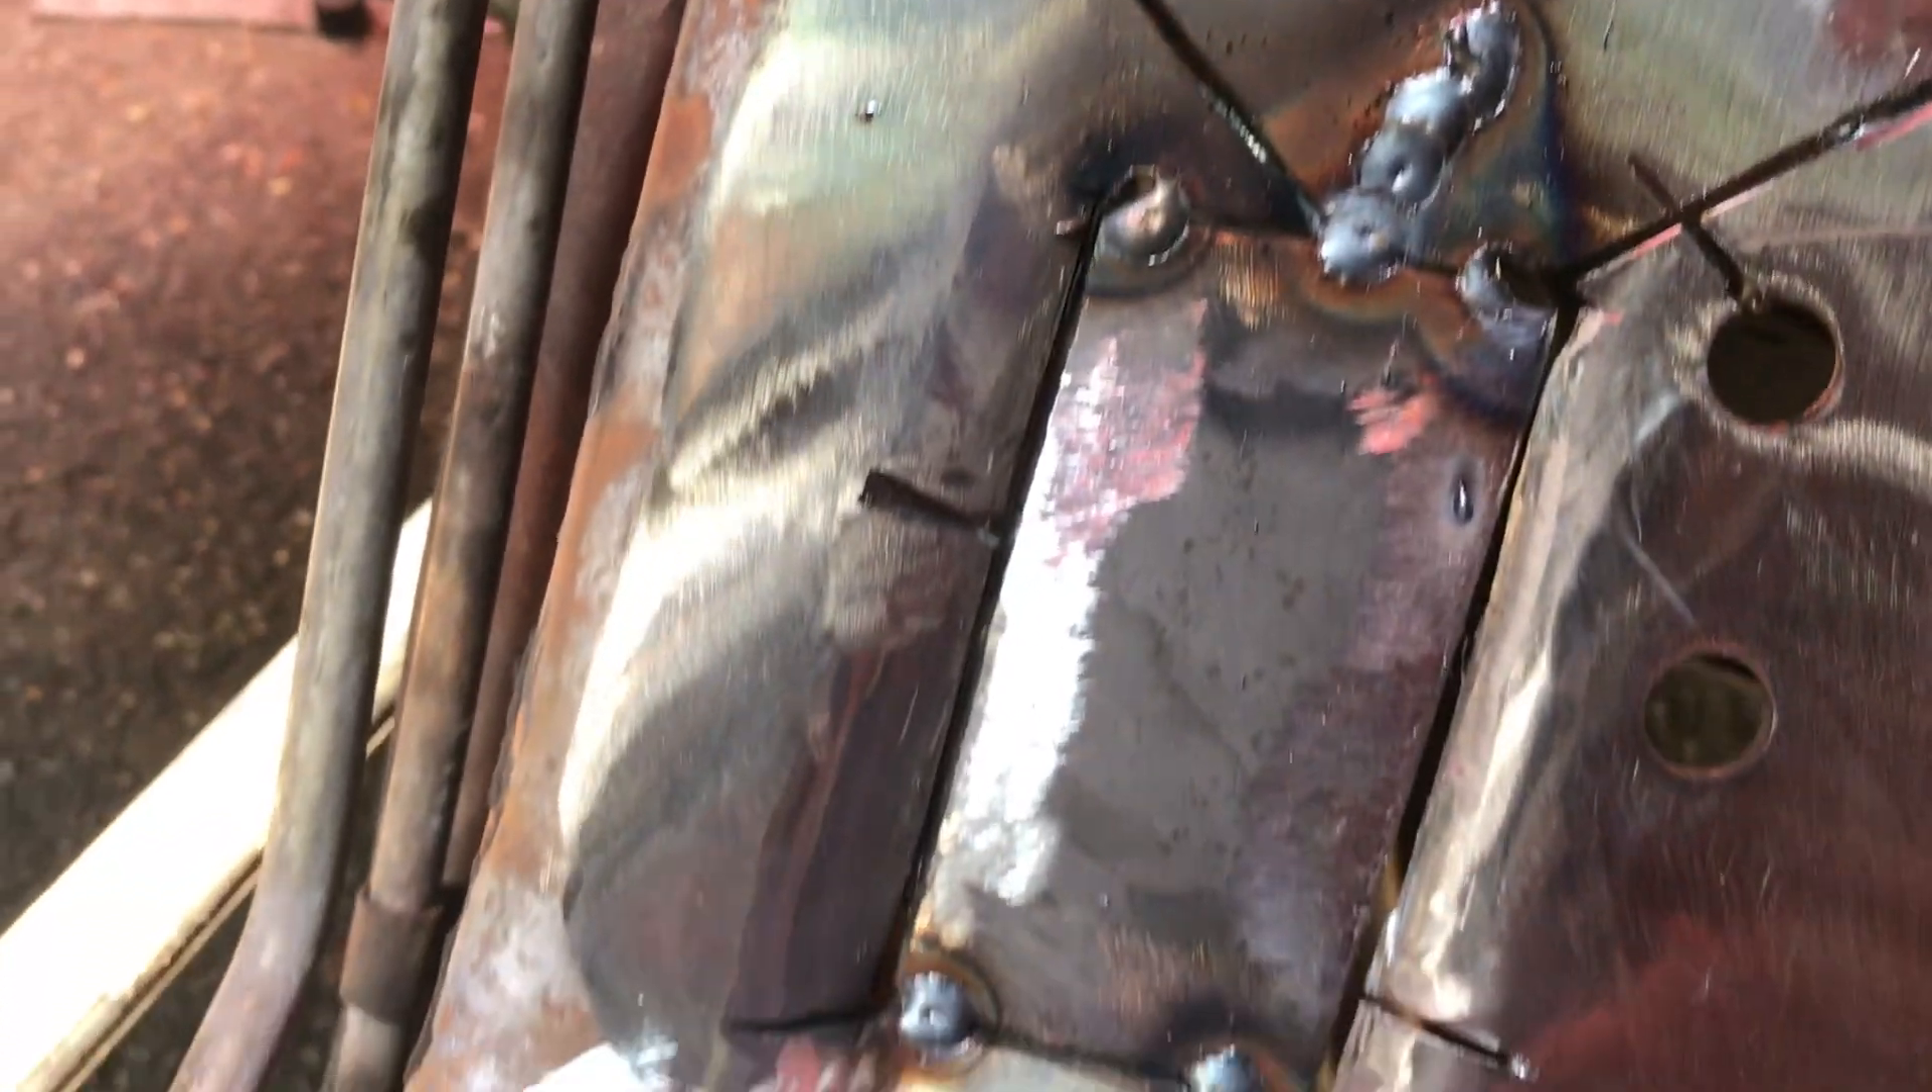So you can see, I just tacked all four corners and then just out of curiosity, I started to fill in the one cut line that I put in there where a crack was.